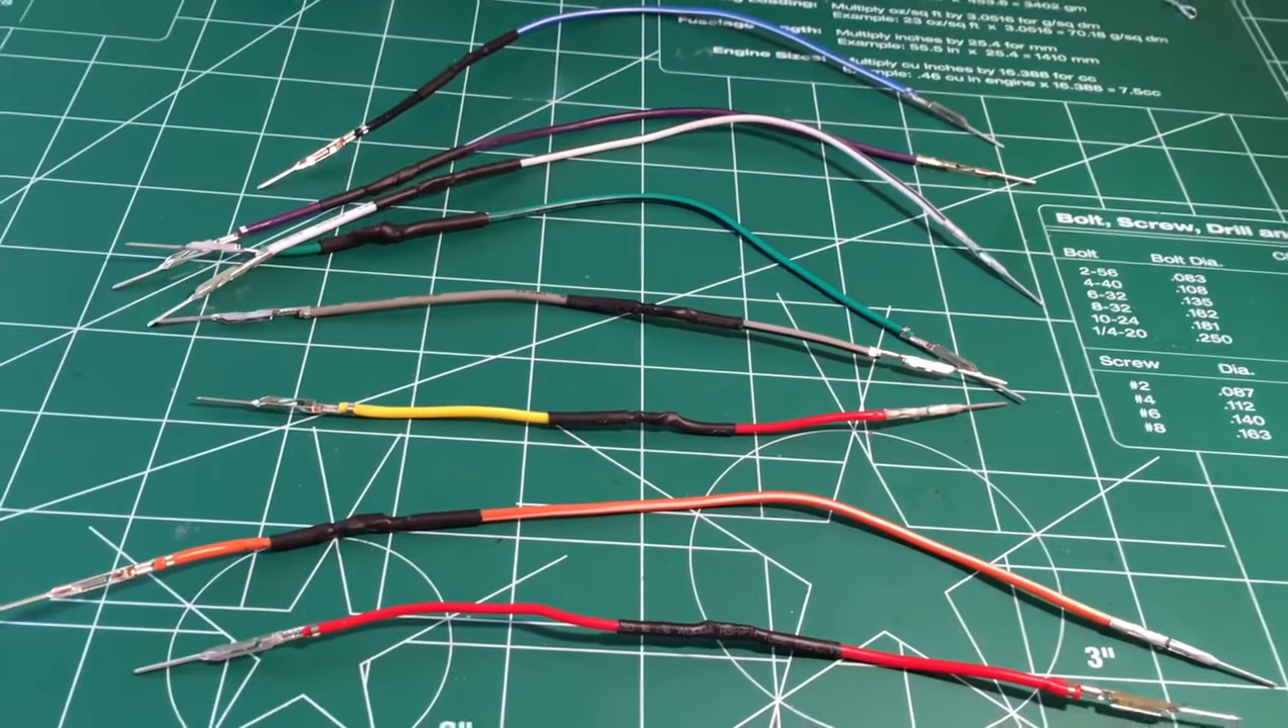Okay, so after the soldering, you should be left with eight wires with a terminal at each end.